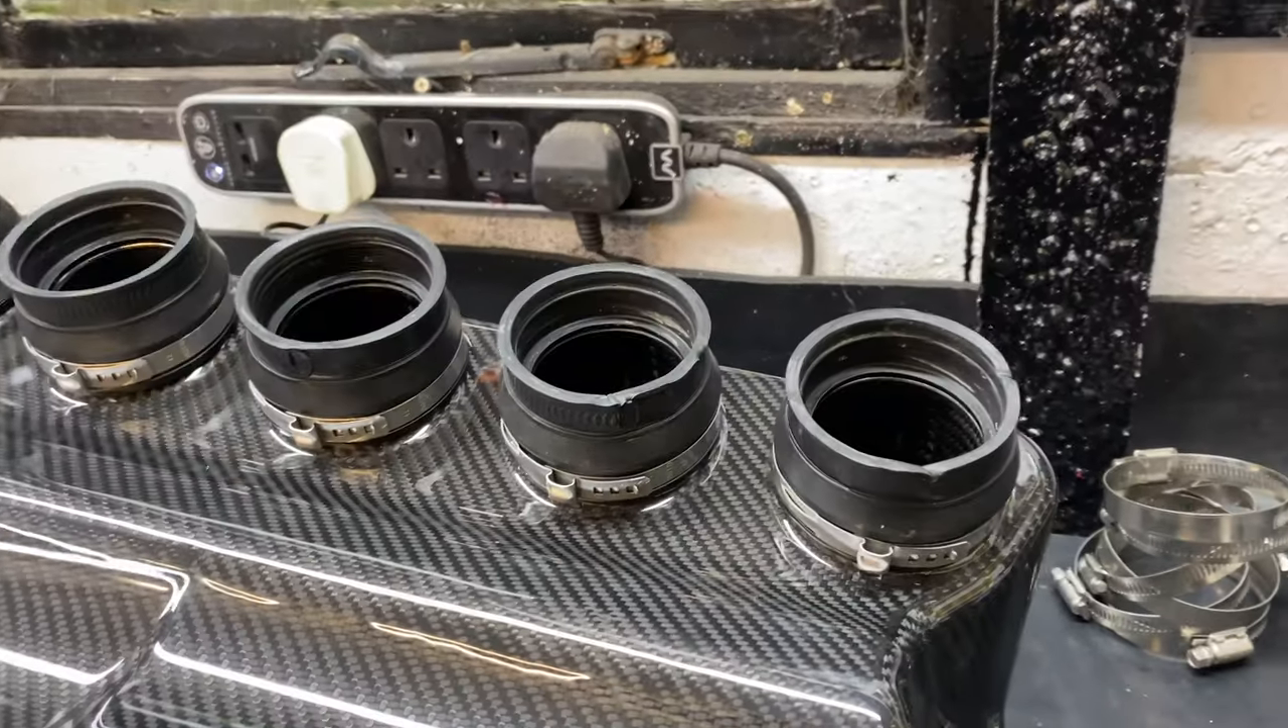With the rubbers cleaned up, I've now reinserted the original clips.